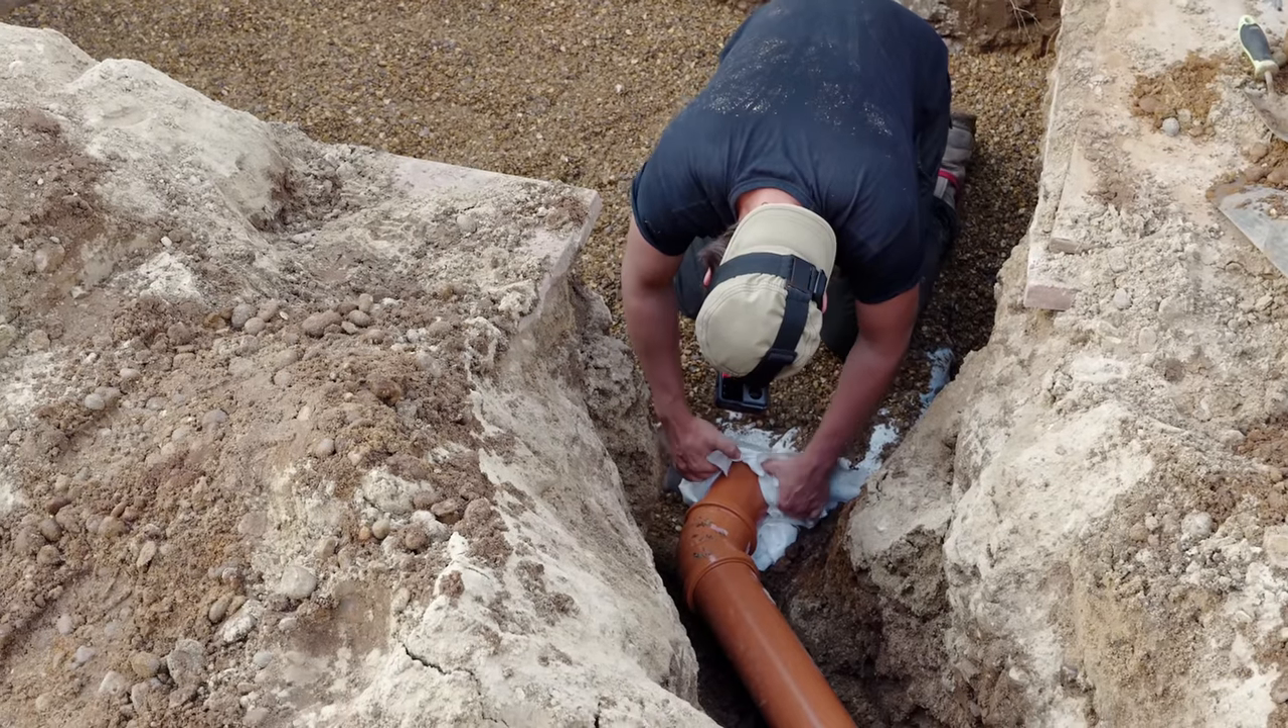Once Aidan got the pipe inserted he wrapped around some more membrane just to make sure no debris can get inside.